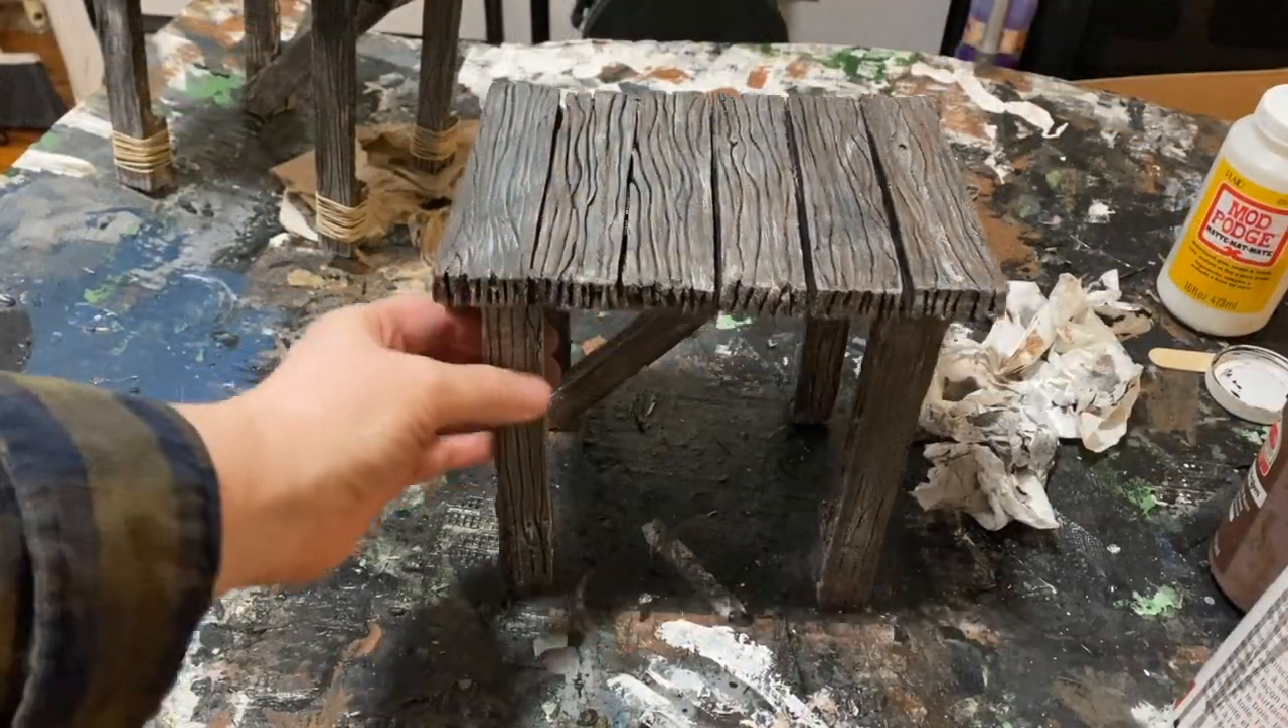So we're pretty much done except for adding the twine around the feet.